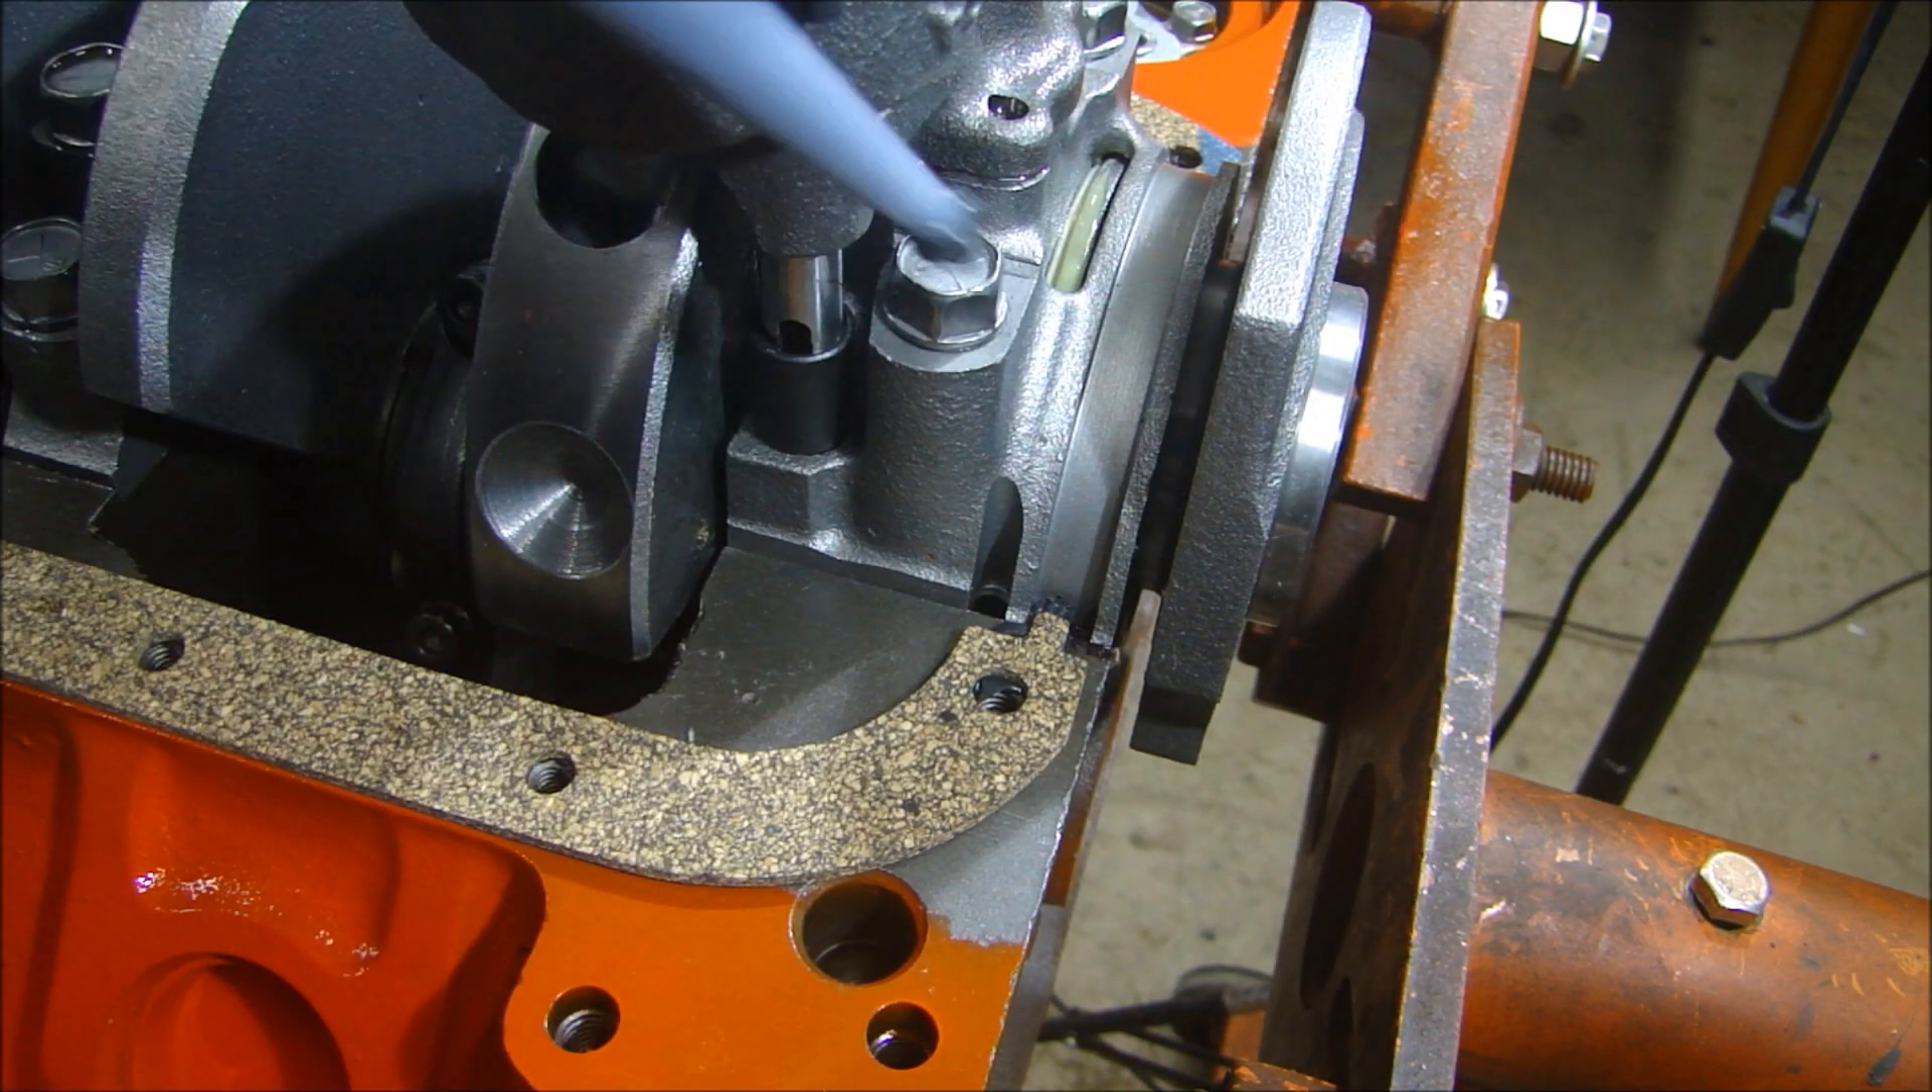I have the pan gasket in place.